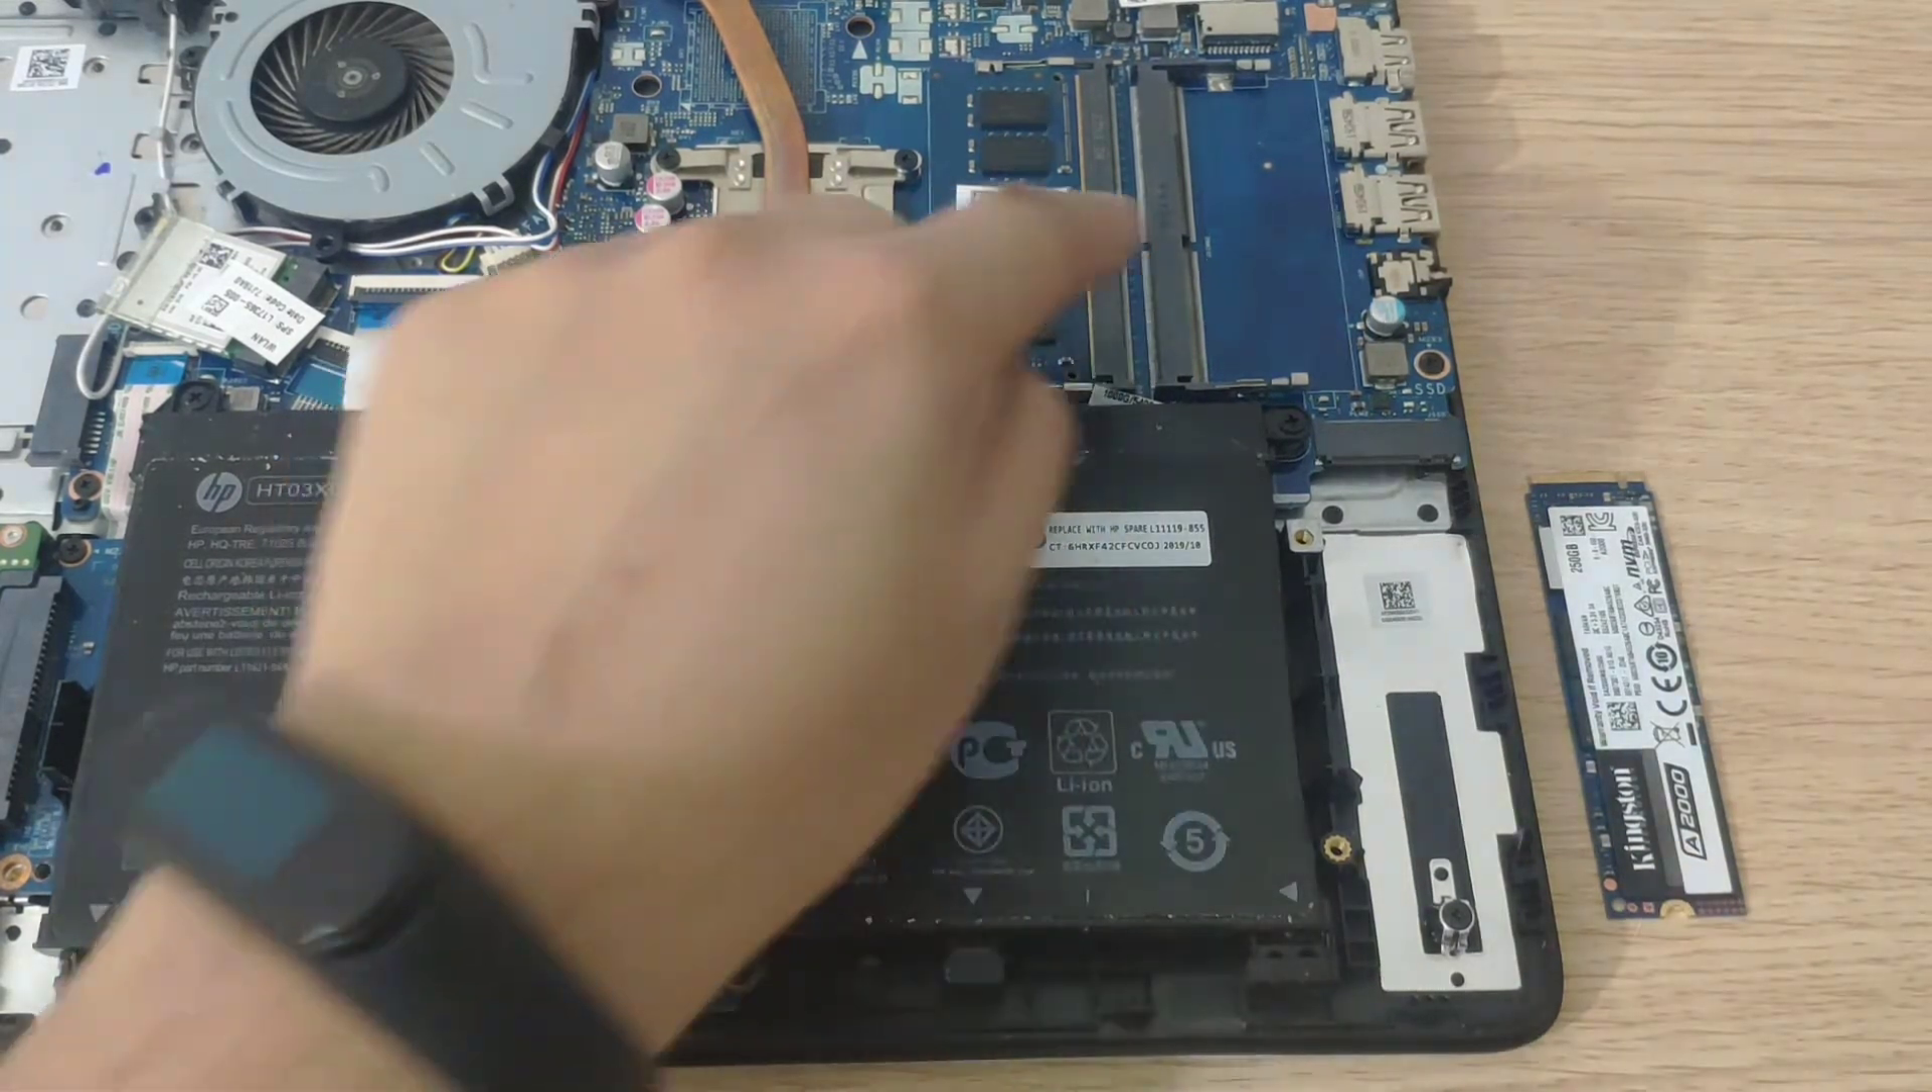And also as you can see I still got that slot empty which is where I'm going to upgrade my other RAM stick.